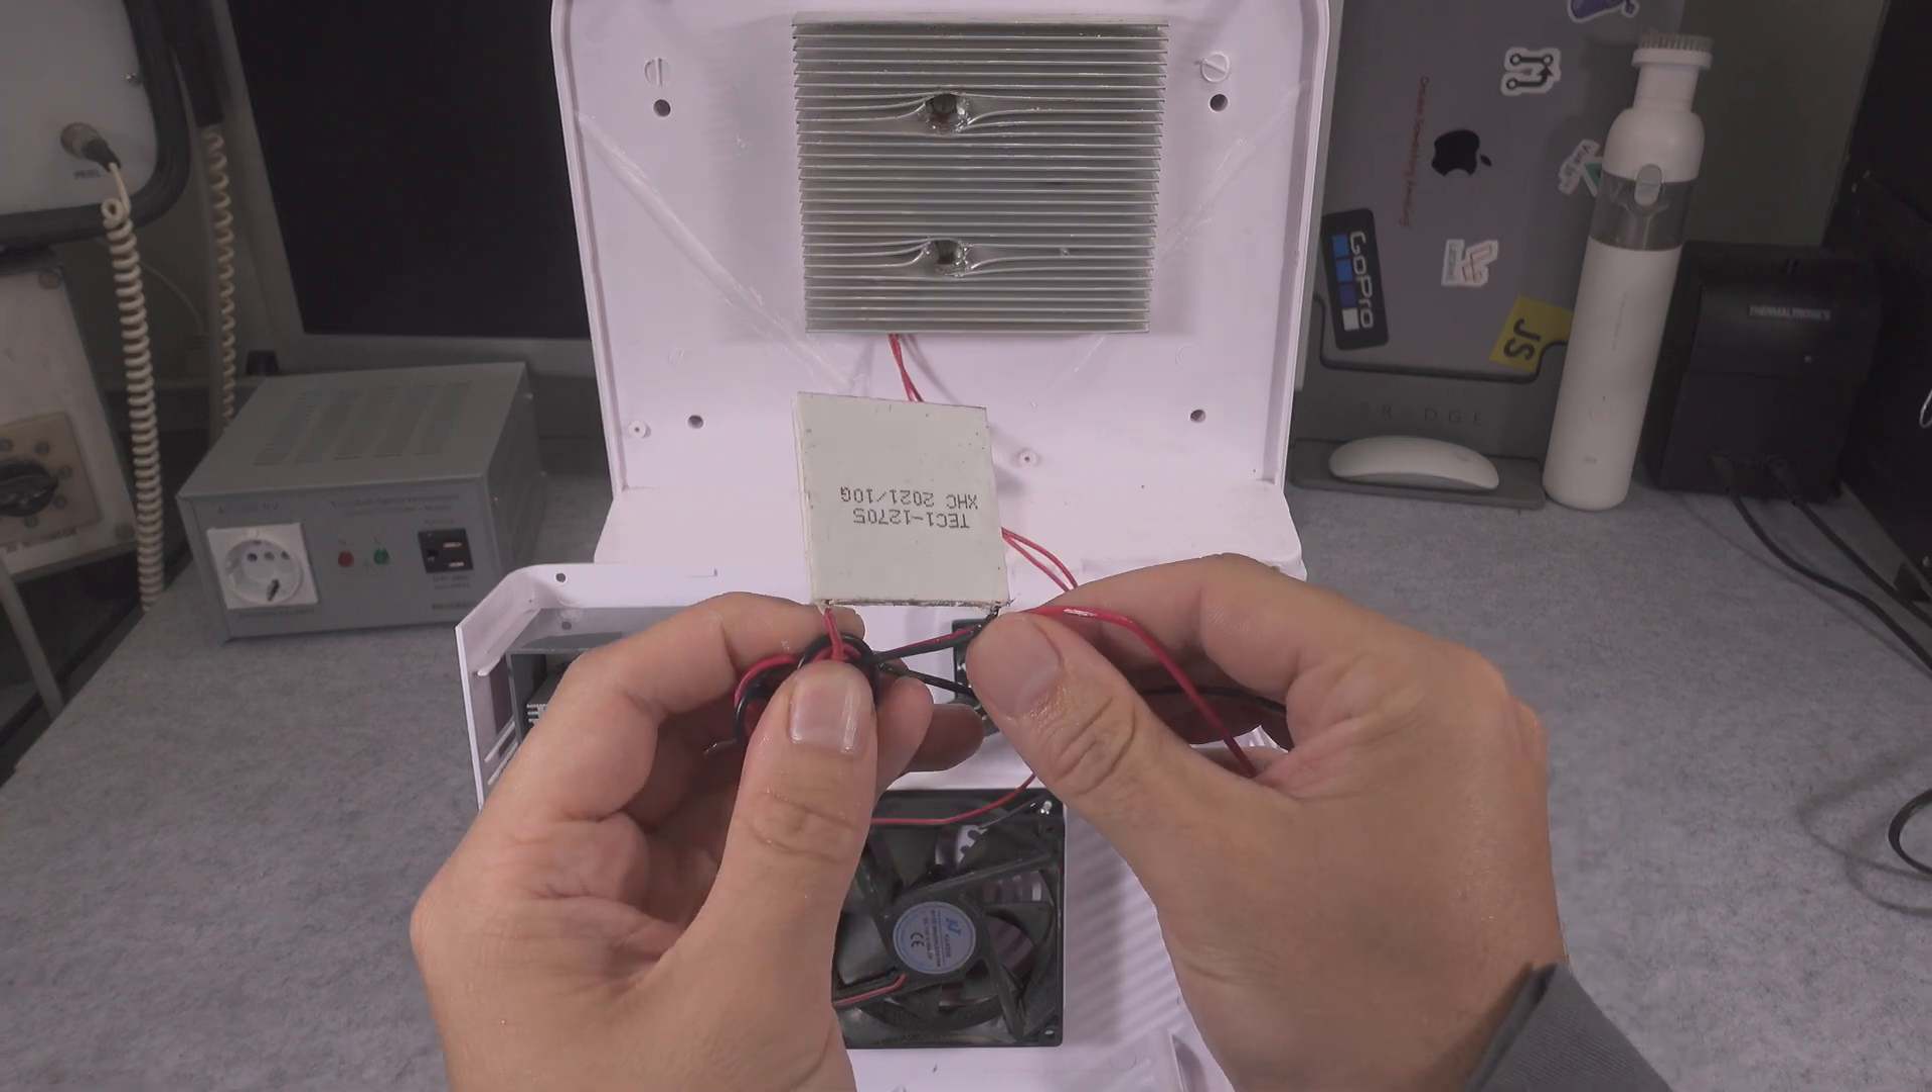This is our peltier module module and as you can see it is removed from circuitry.